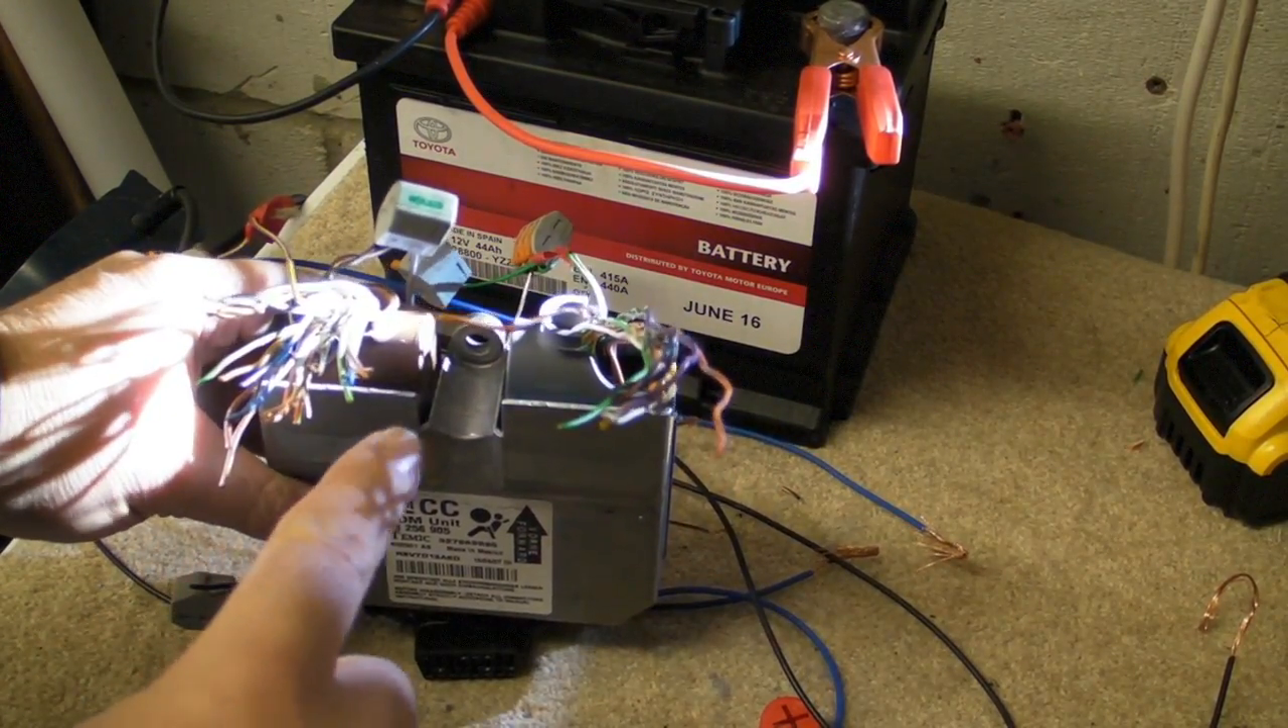You can see I chopped the wire loom off the car I took this module from.